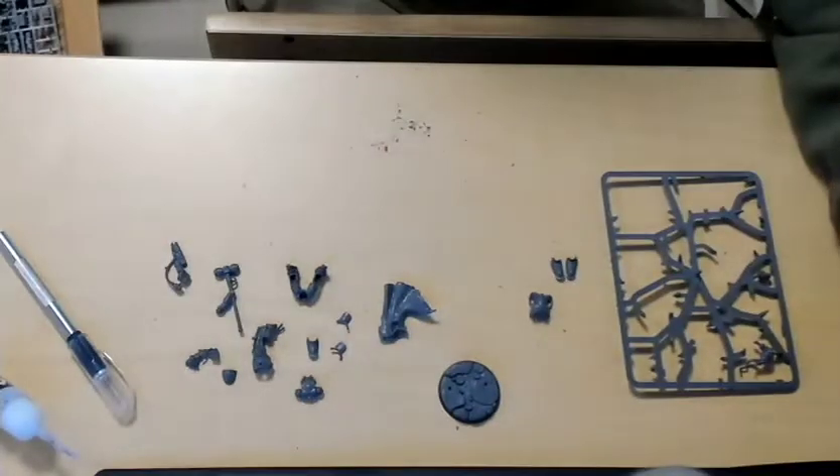So here I have gotten all of the, well most of the pieces off the sprue.